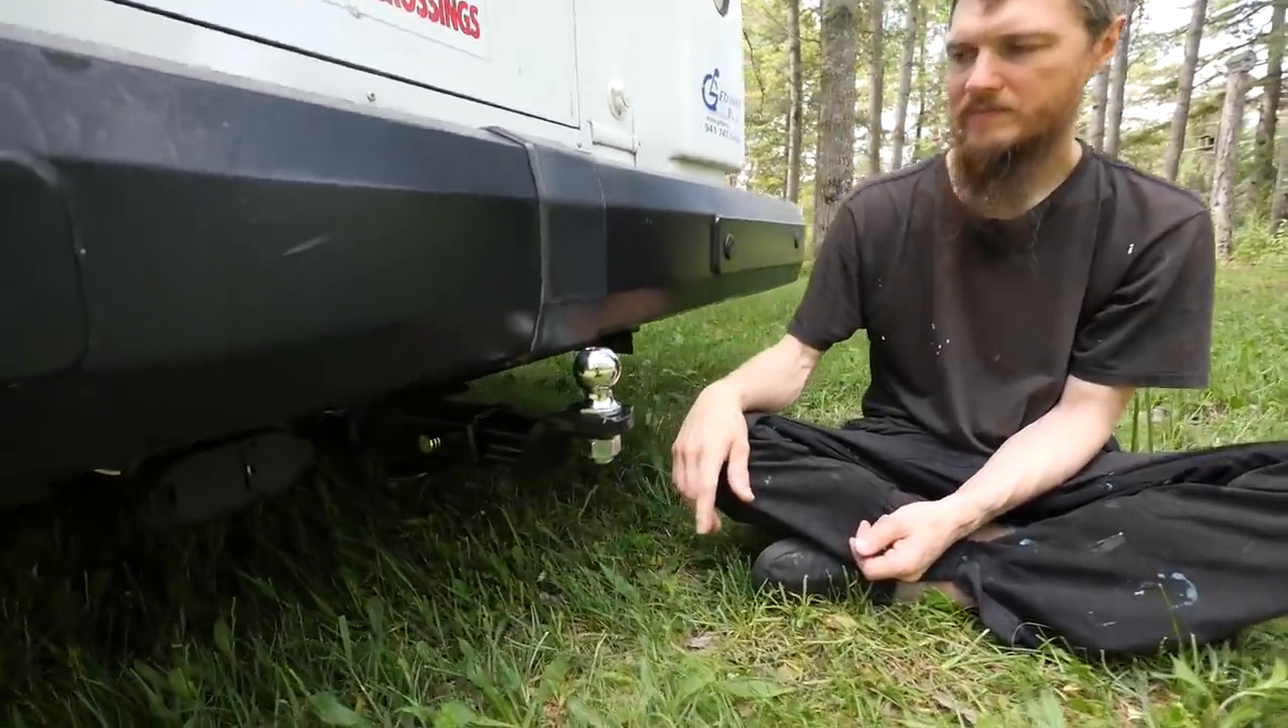So we turned it around, but now it's too close to the bumper.